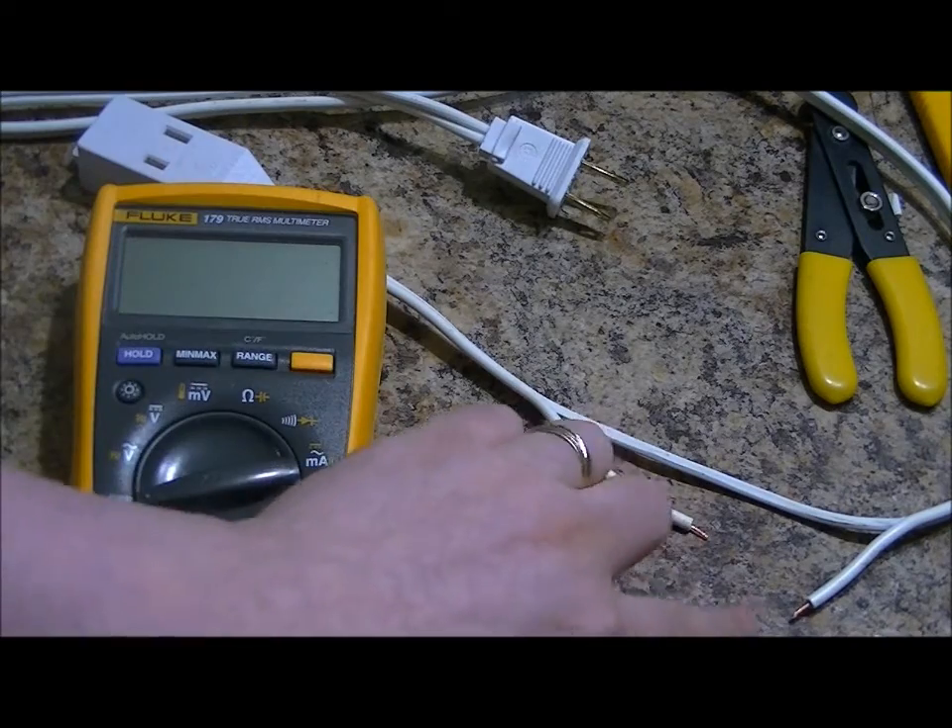So, I've severed the wire and I've stripped back the insulation.